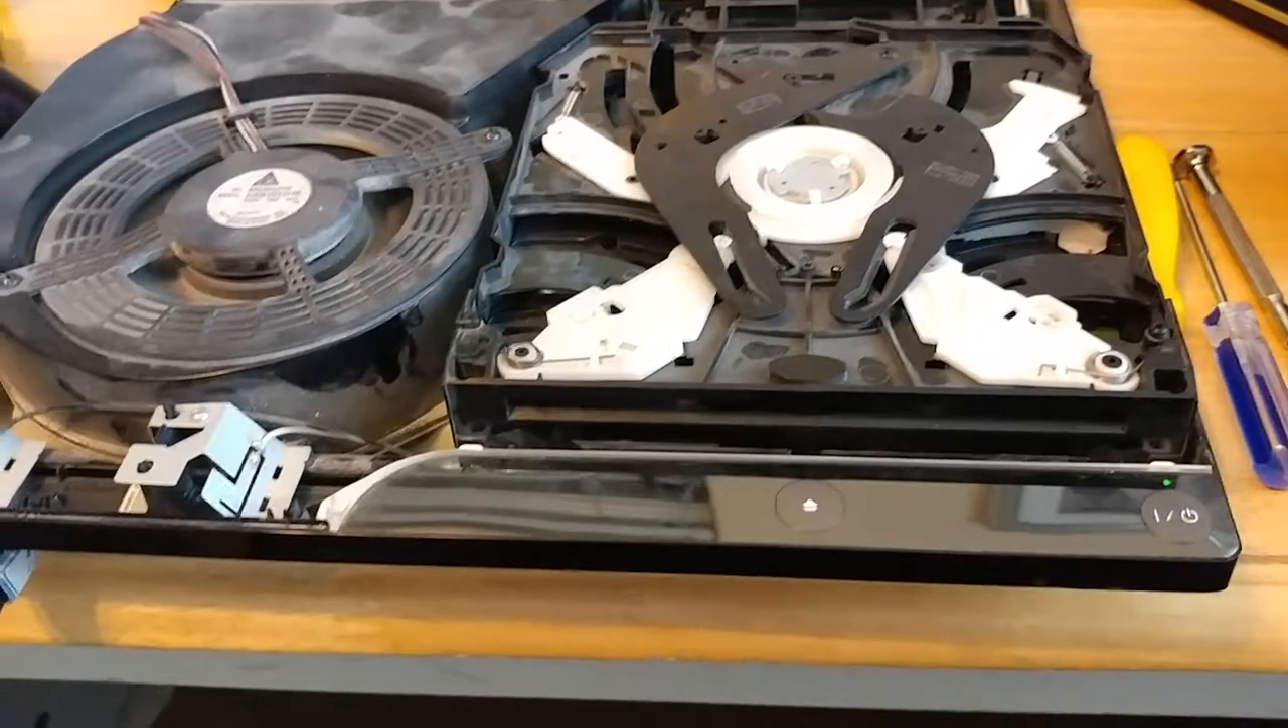So what's going on is you can see I've got the PS3 taken apart.